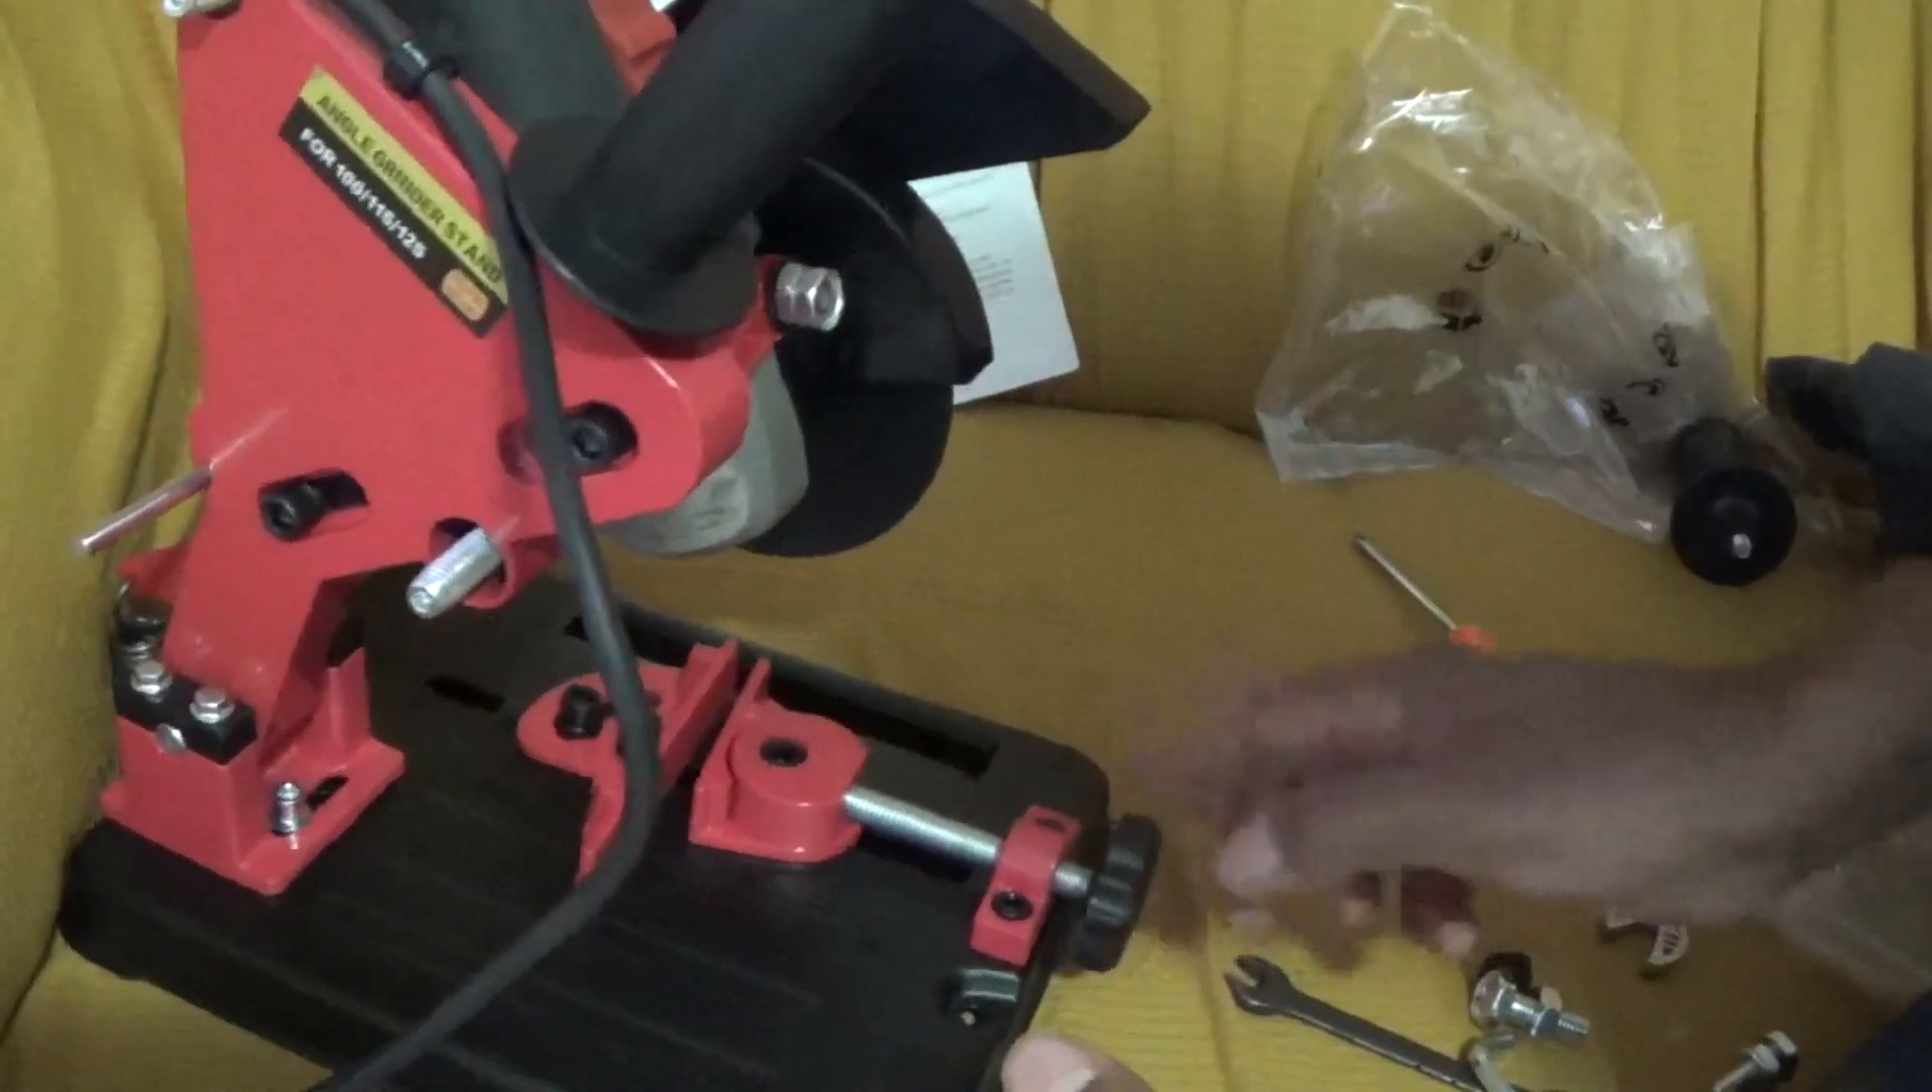A peça está... Está montada. O suporte está montado.